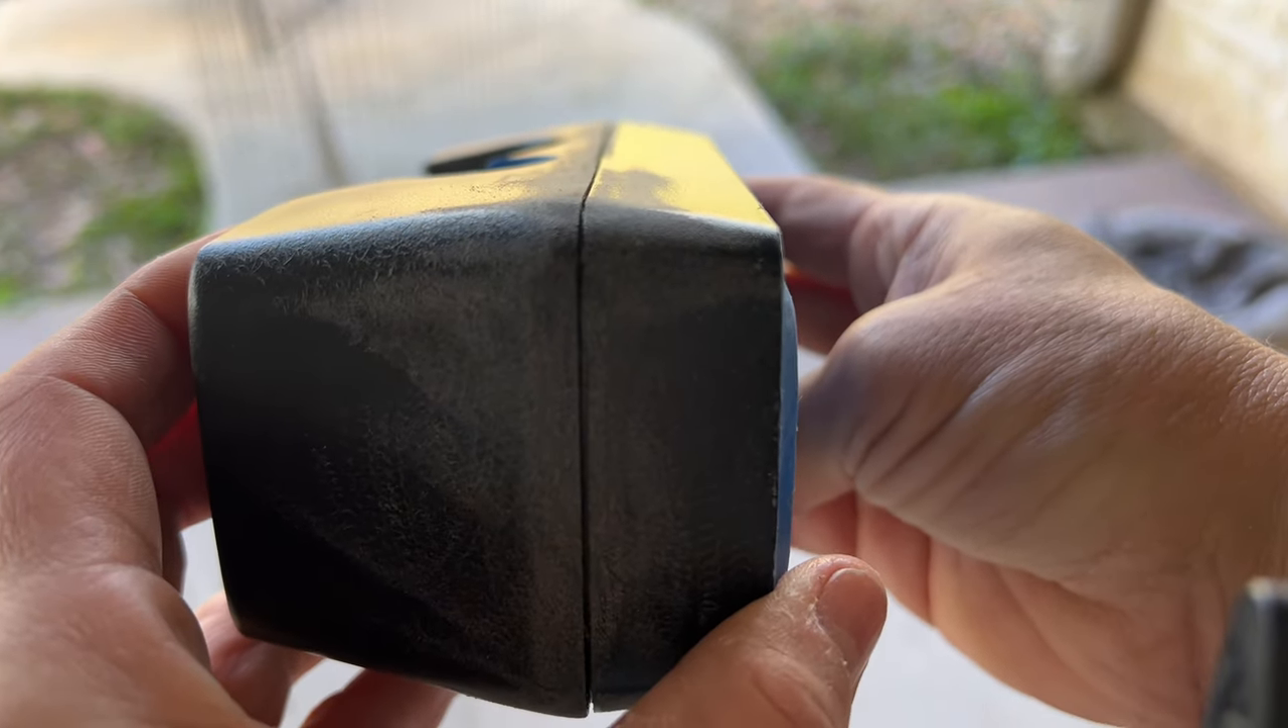Now that it's been sanded you can see that the section from the top and the bottom are nice and even and there's no sharp edges and nothing is sticking out.